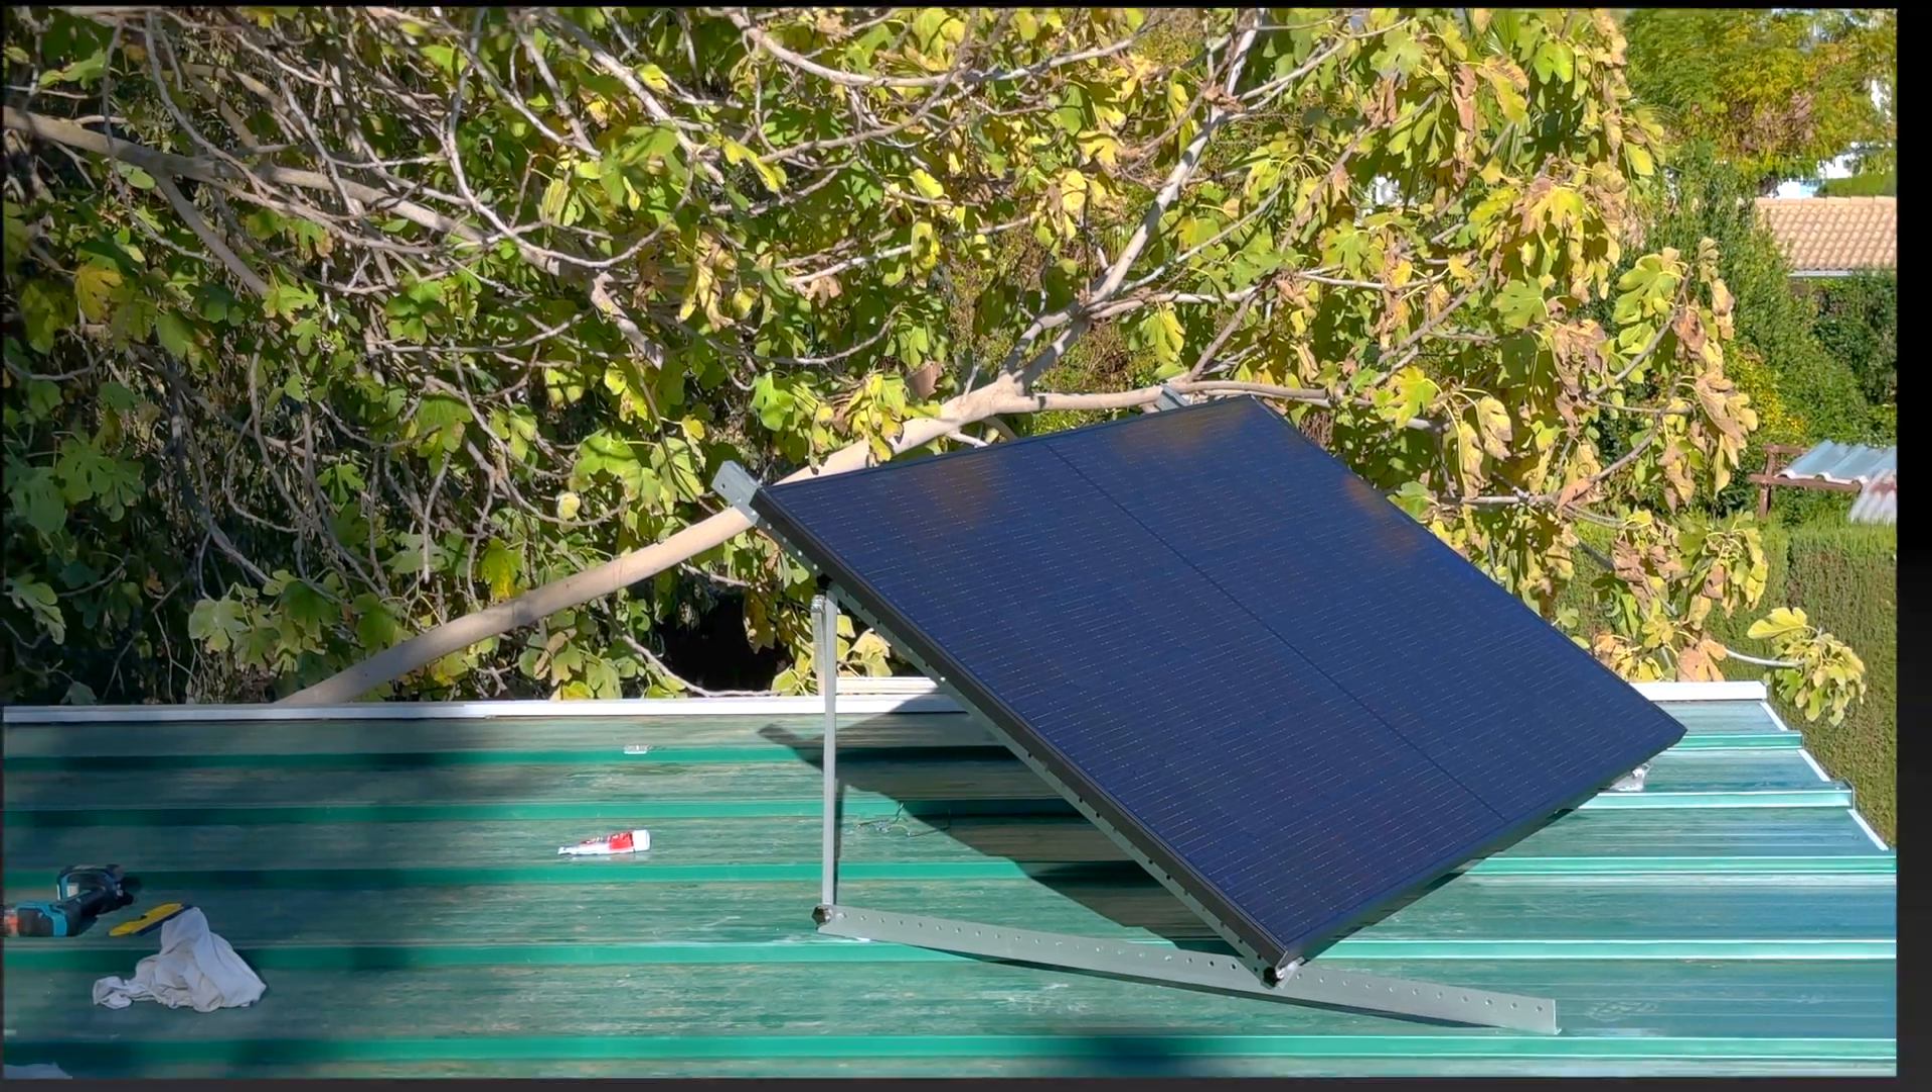Y ahora sí tendríamos nuestro soporte y placa solar totalmente instalada en un tejado panel sandwich o panel cubierta.